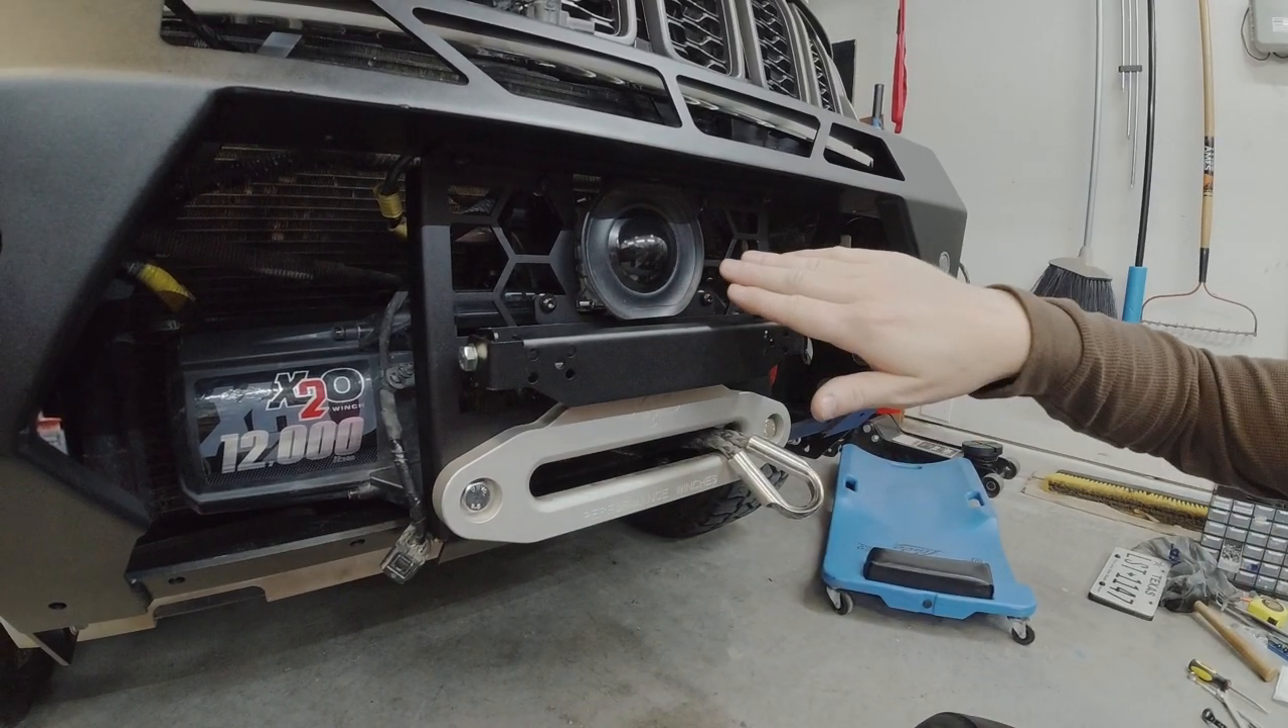We've got the center mesh panel installed.